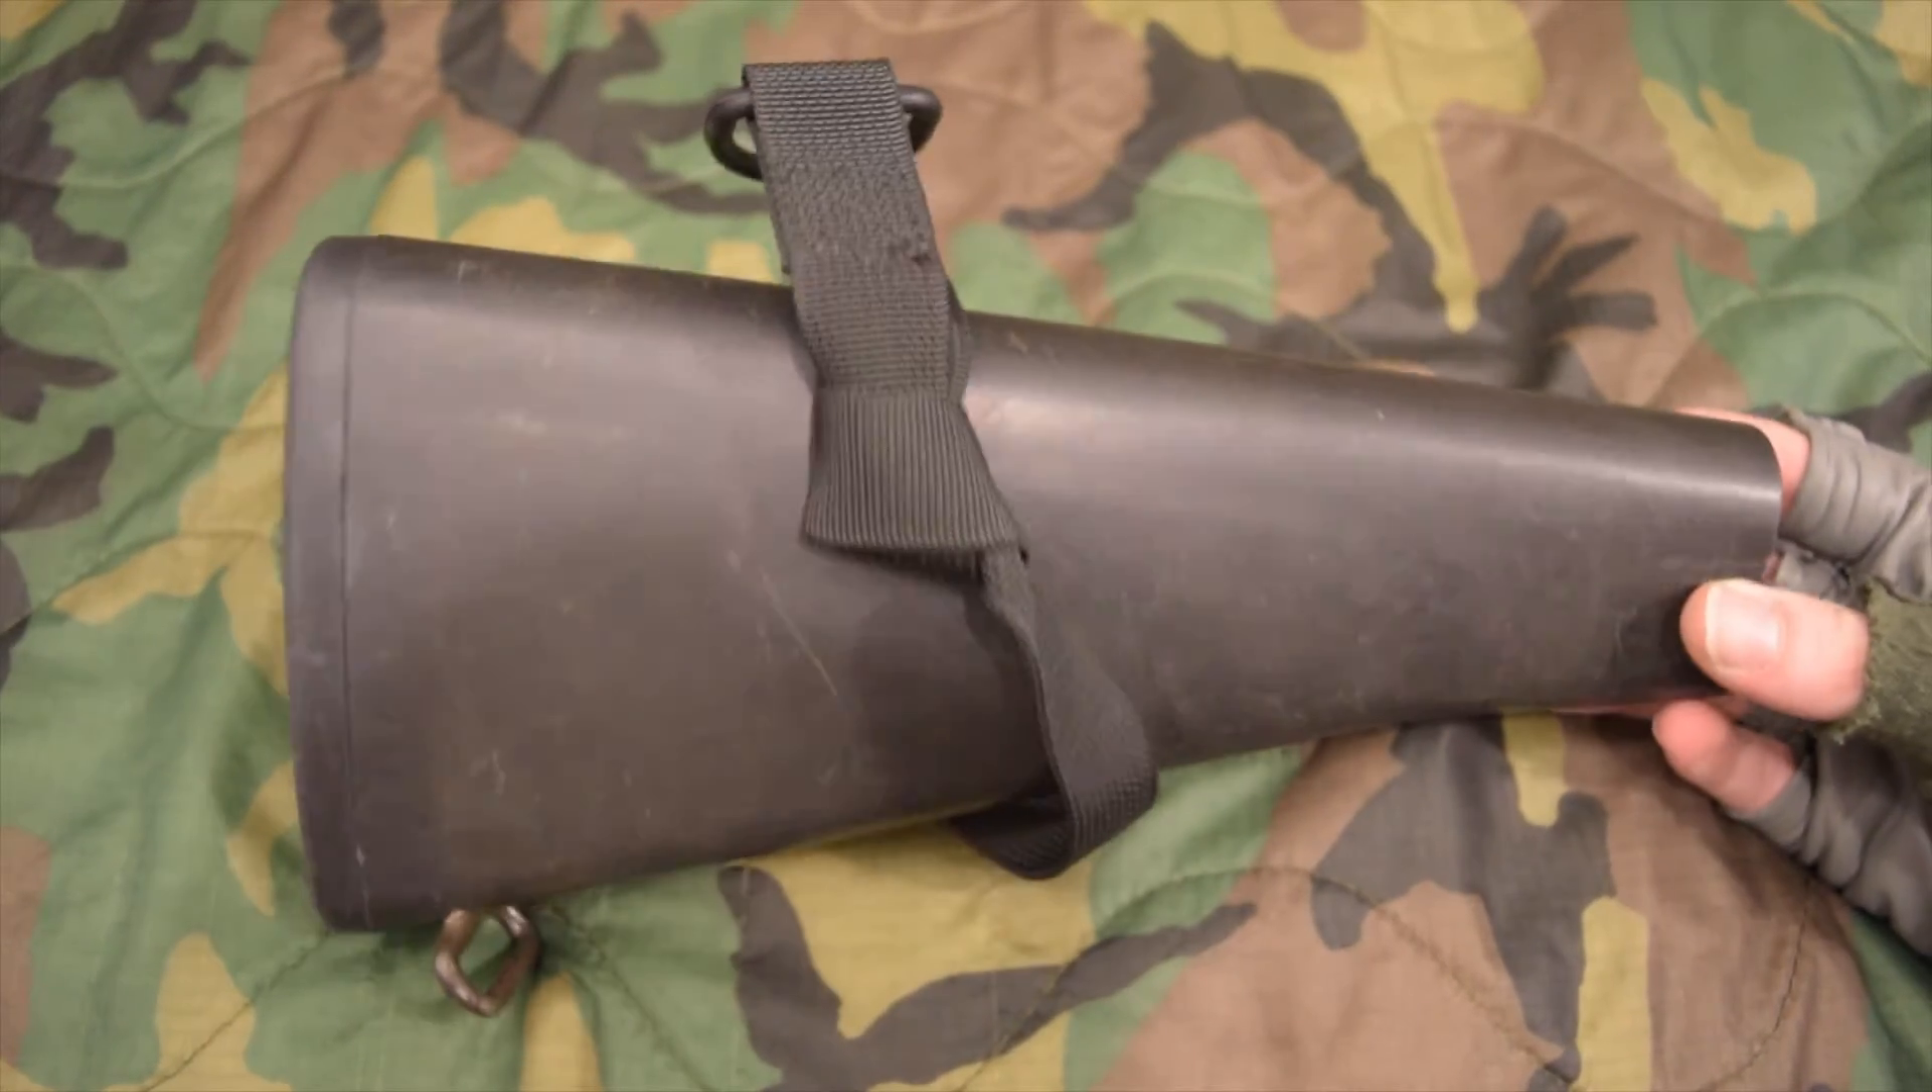Alright so as you can see here is the finished product the A2 stock with the sling adapter nylon strap portion of it but I'm going to go ahead and put this on an M4 stock.